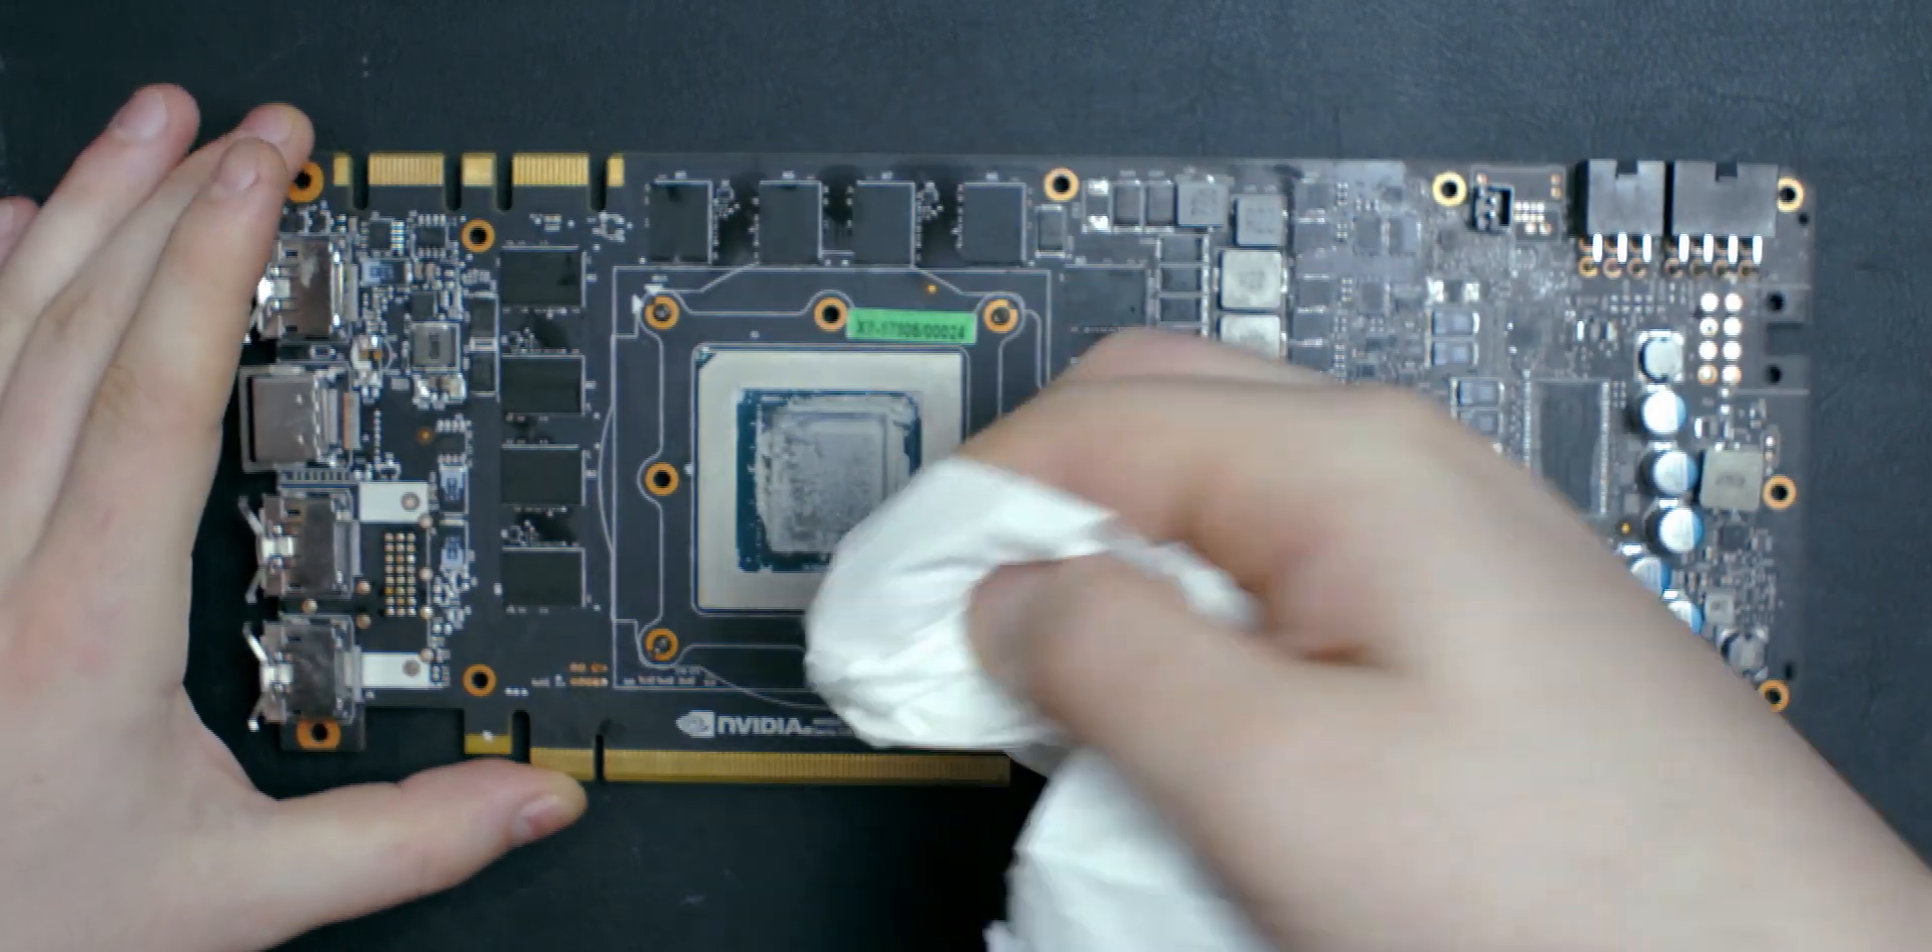We have achieved our first goal which is to strip down the pcb of the graphics card.